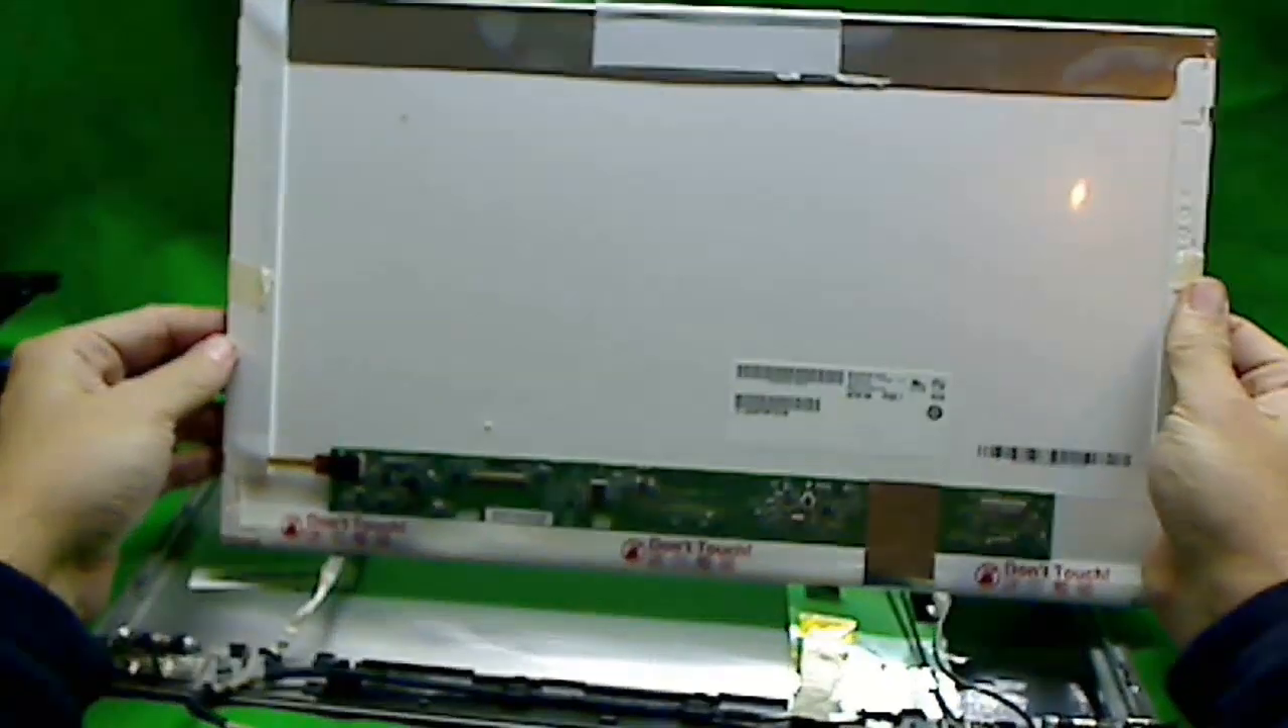And finally, this screen is out.